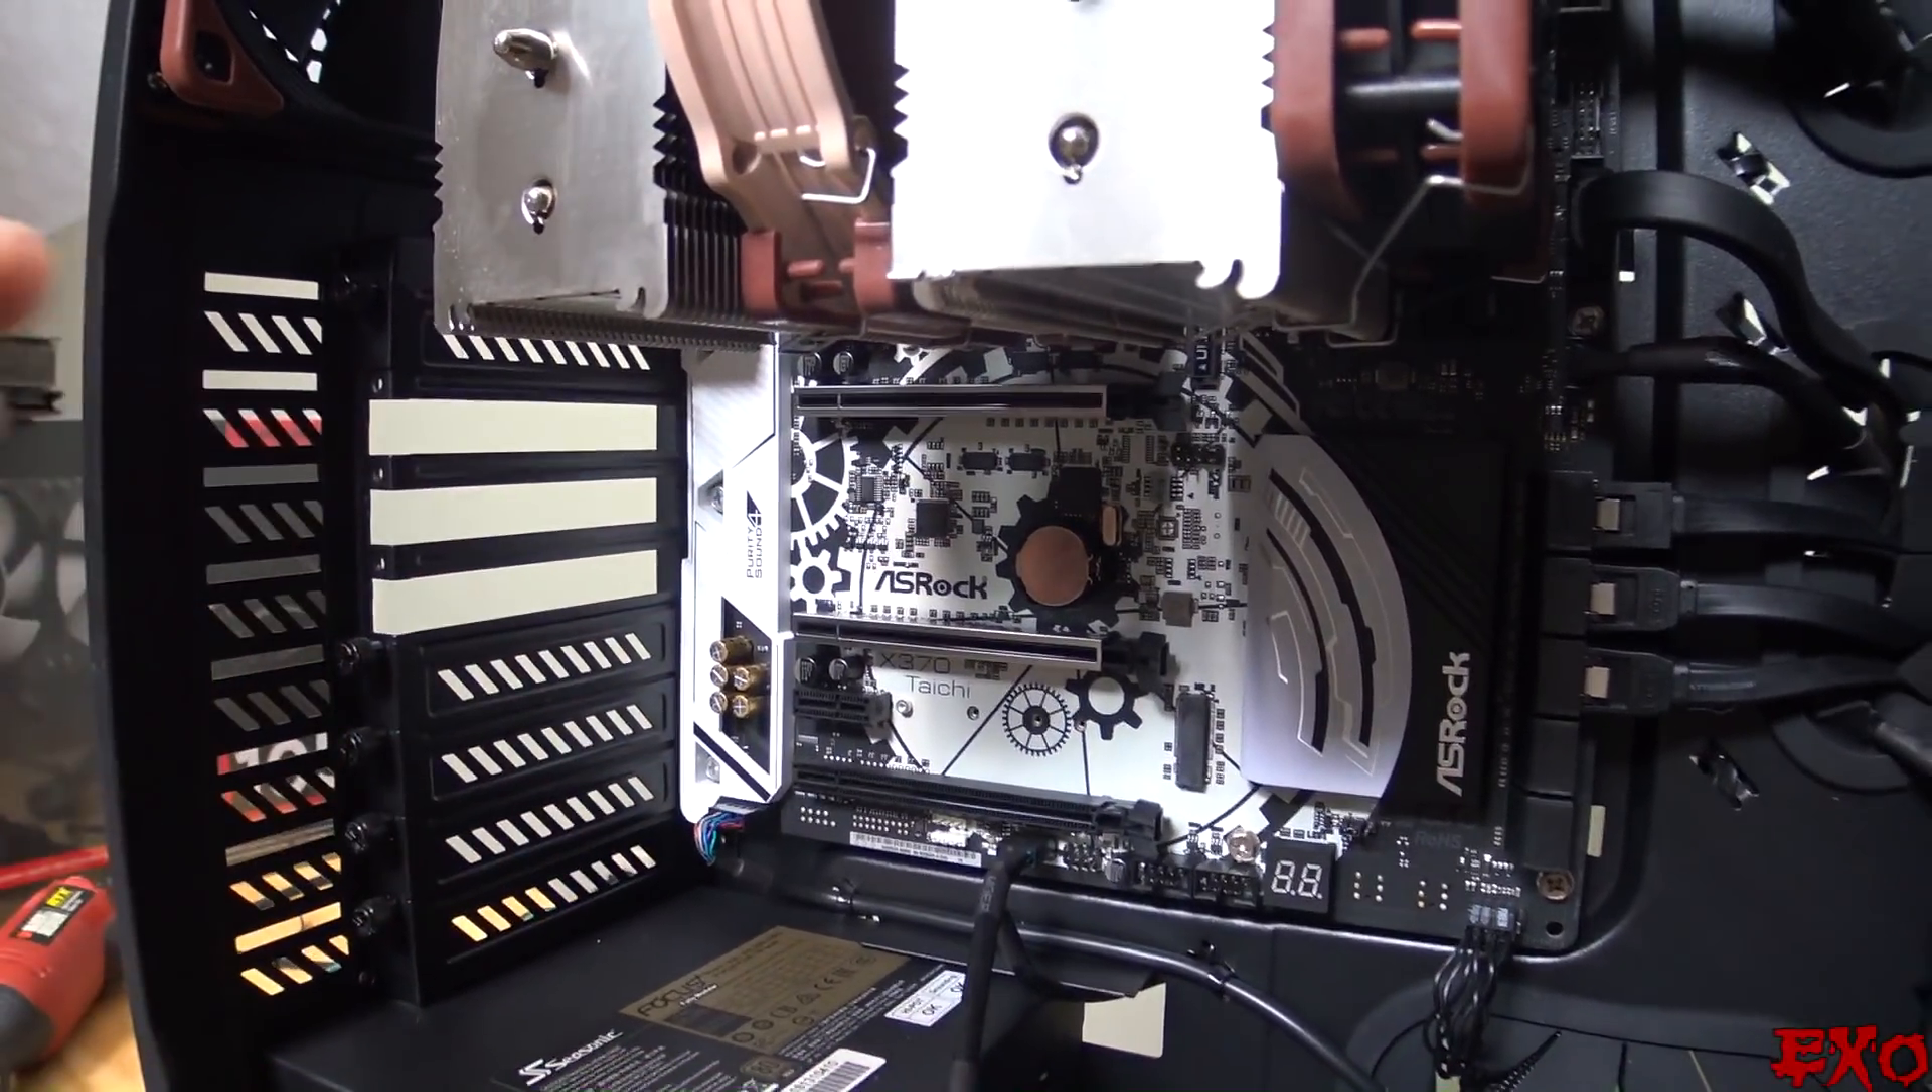Now it is going to be a pretty tight fit, but there is plenty of space between the CPU cooler and the first slot.